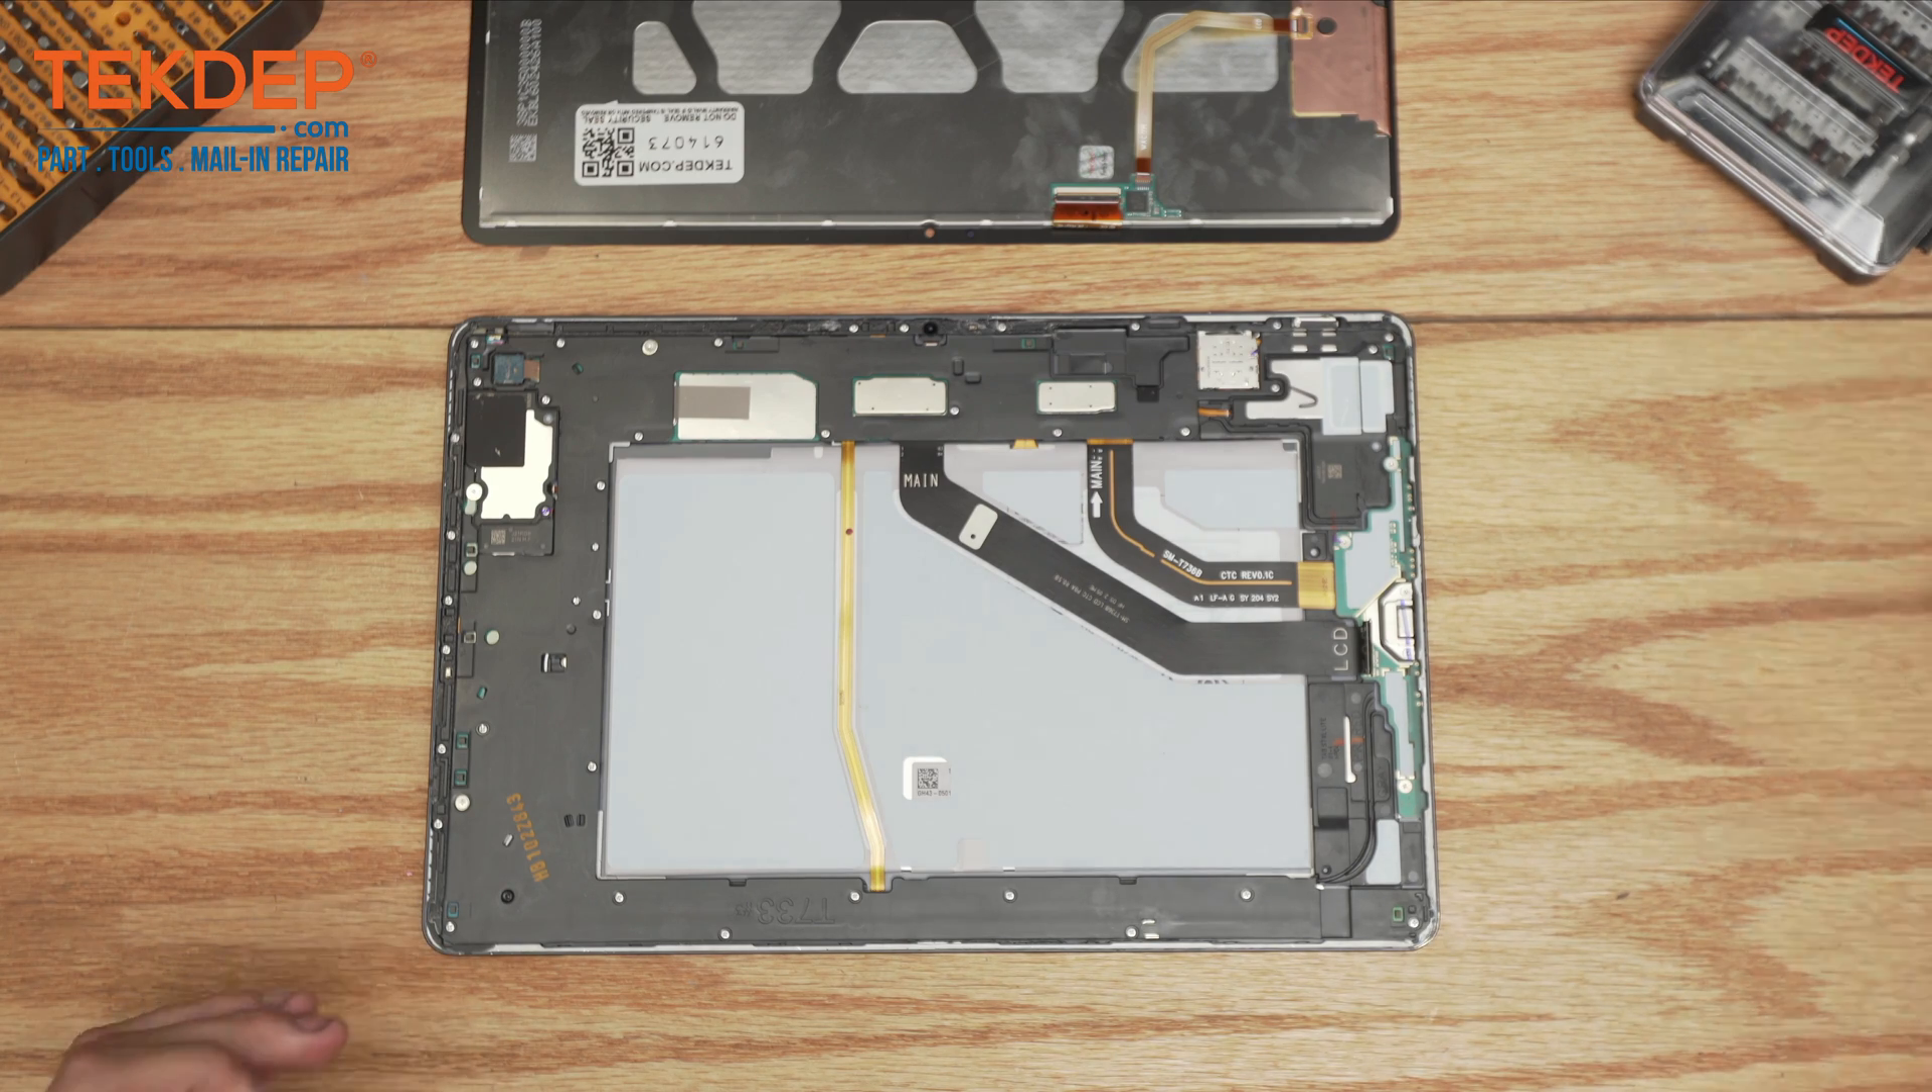All is left now is to install the new display onto the frame.